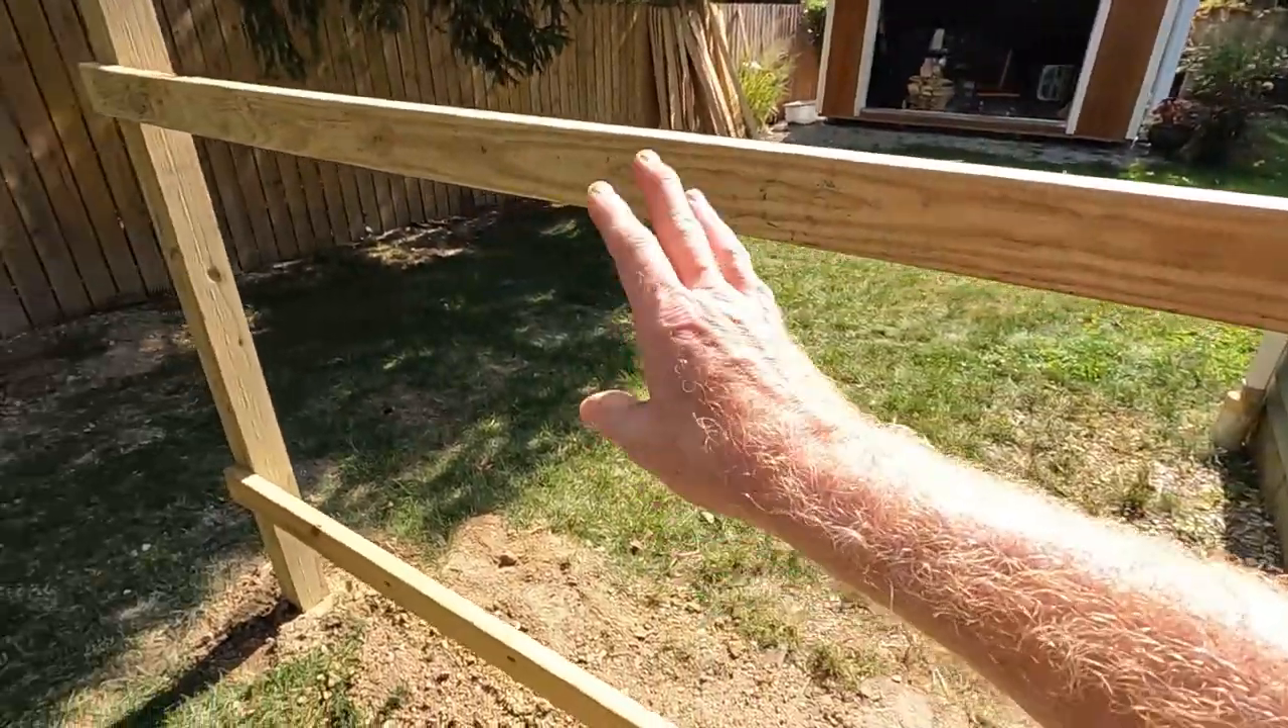And really, it's just a matter of putting on our fence panels. But let's get this side done.